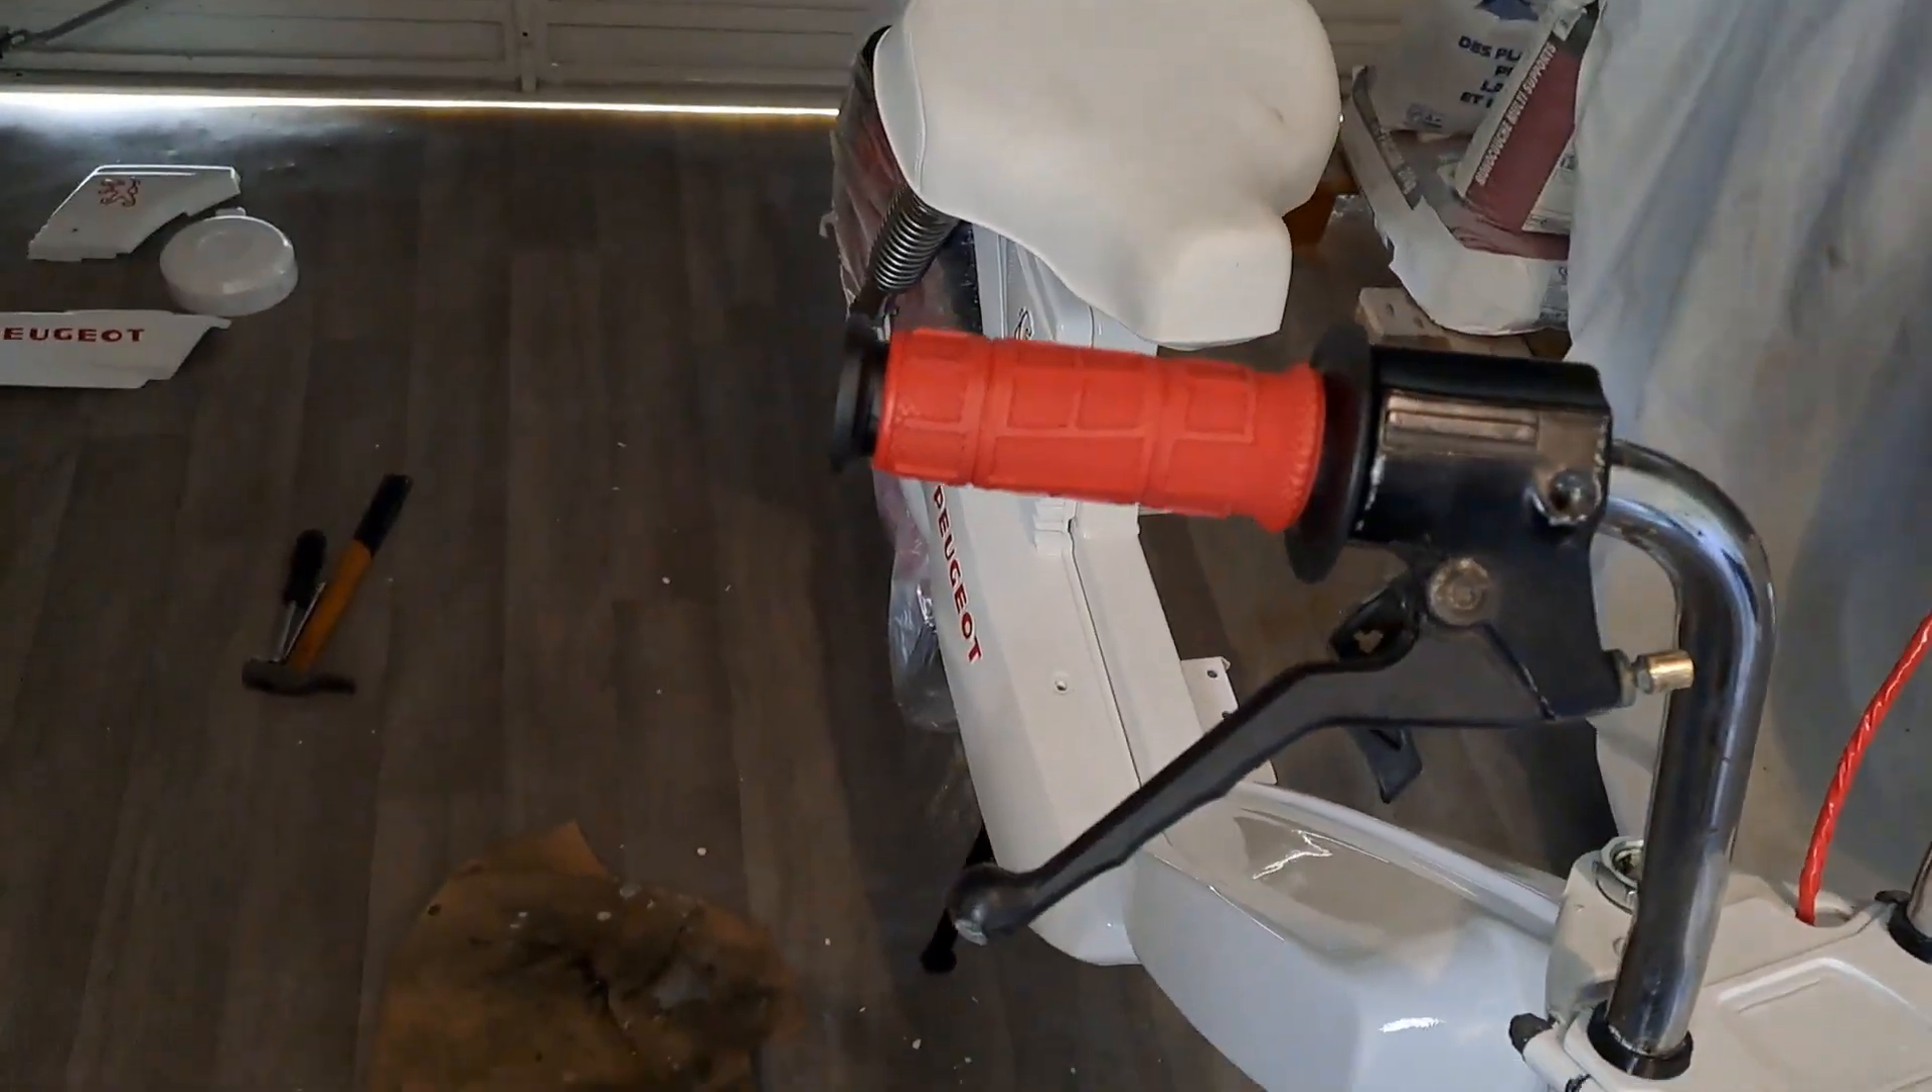Bon ben j'ai mis les les poignées voilà ils sont sympathiques hein.